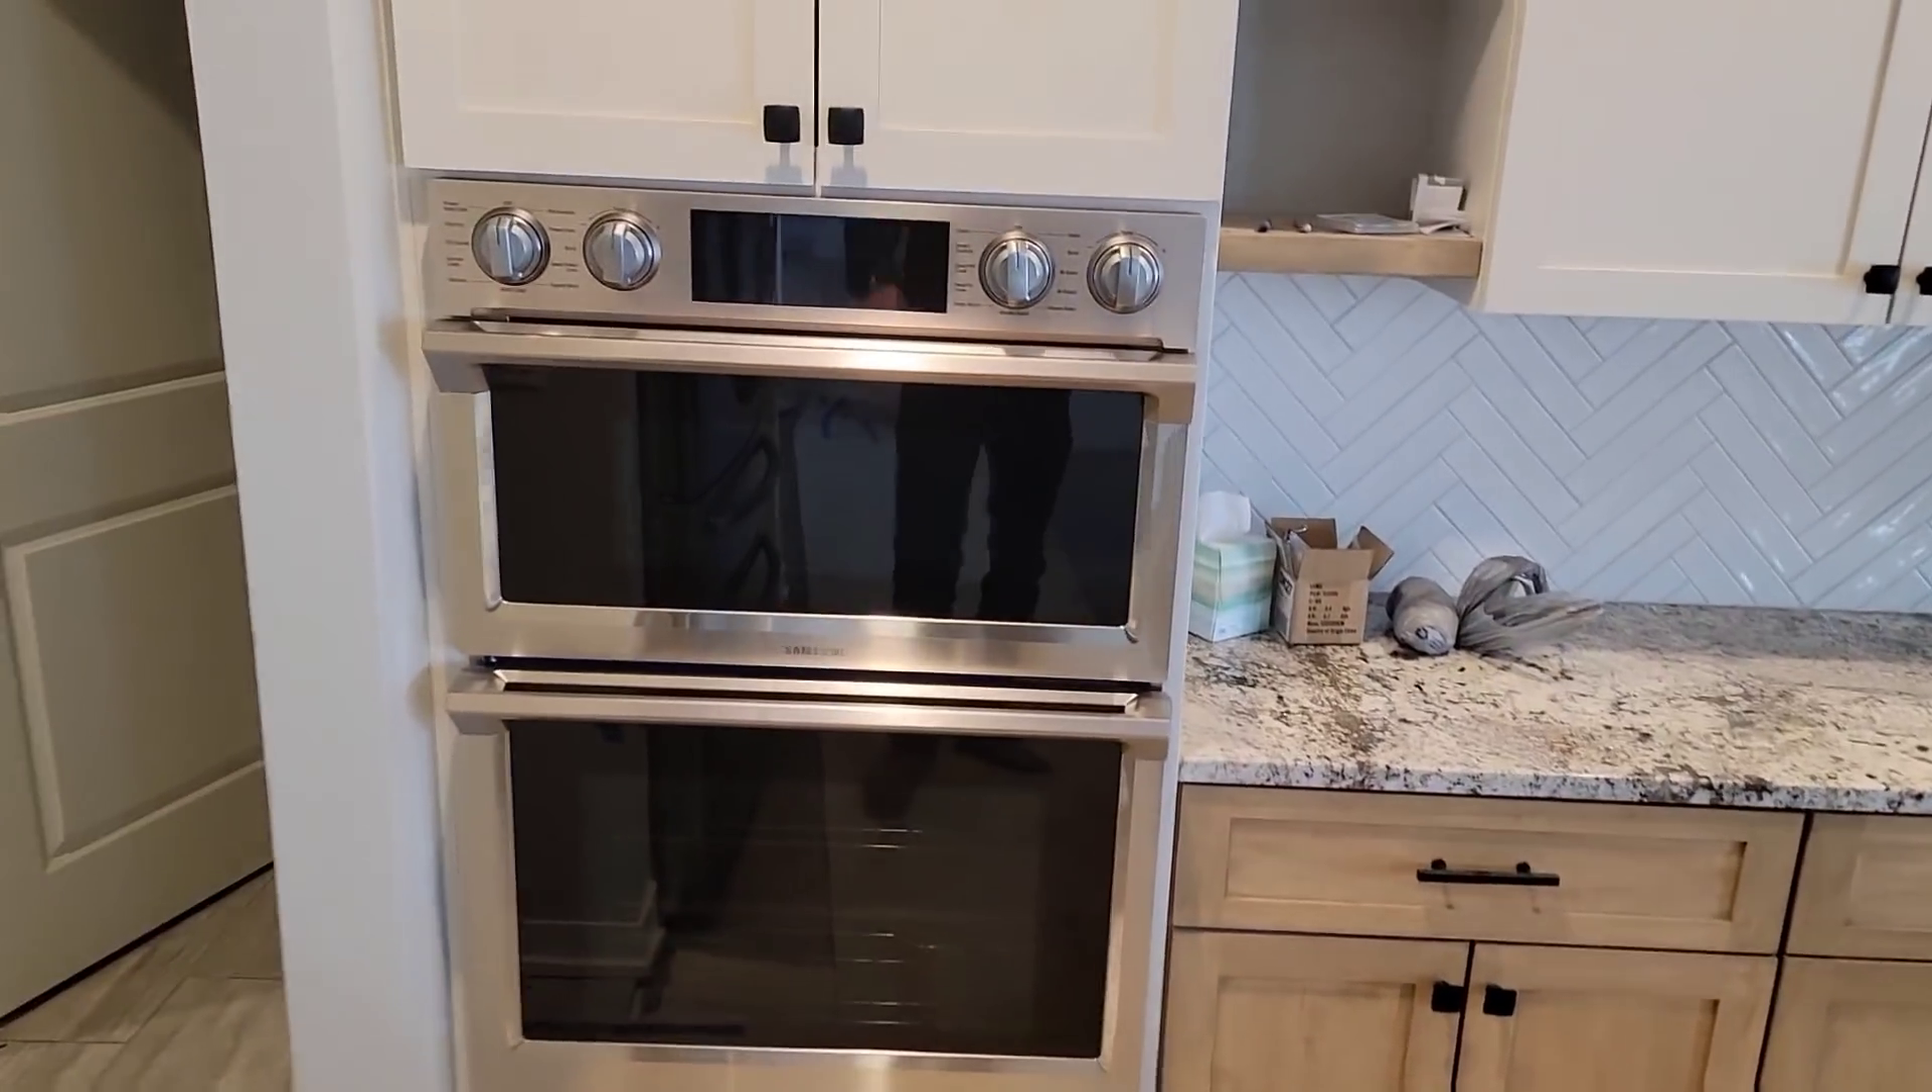Yesterday I got the rest of our appliances in we've had the cooktop in but I got the fridge put in there we got the wall ovens mounted this is a super super fancy really nice unit the top is our microwave the bottom is an oven with a divider.